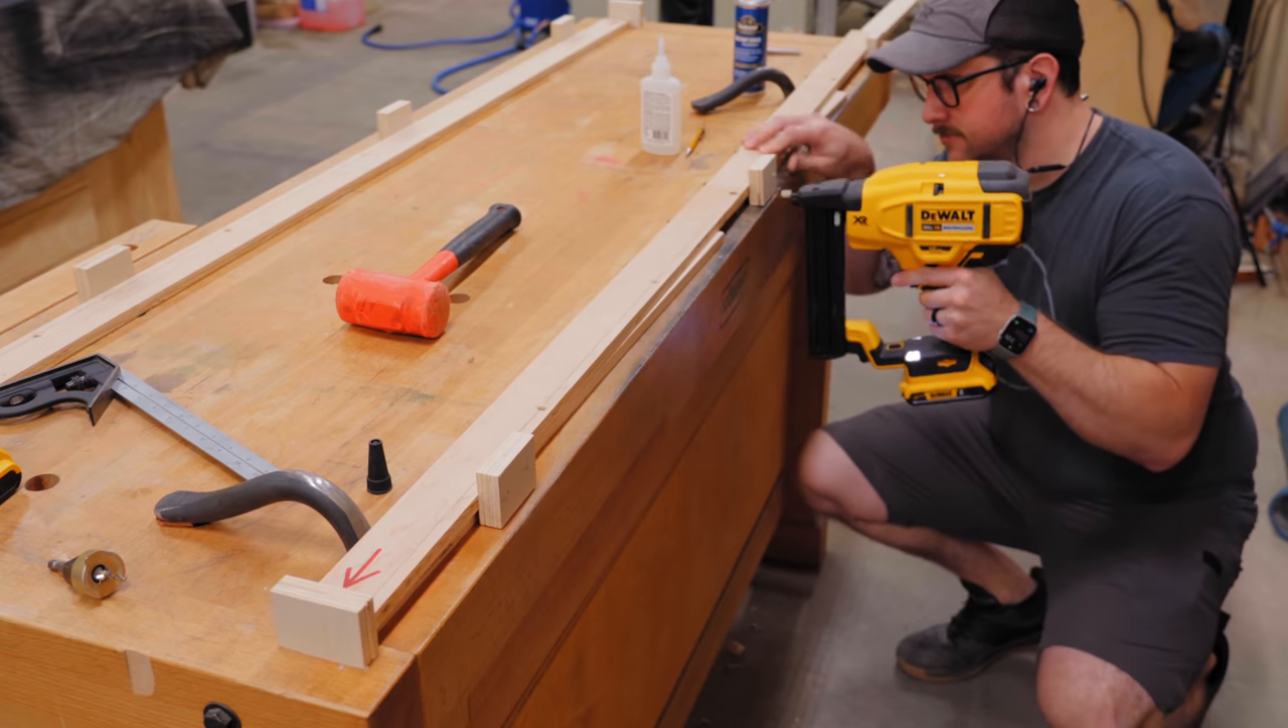I added a handful of locating blocks to the edge of the jig and I centered the plywood strip on these blocks so the jig could be flipped.